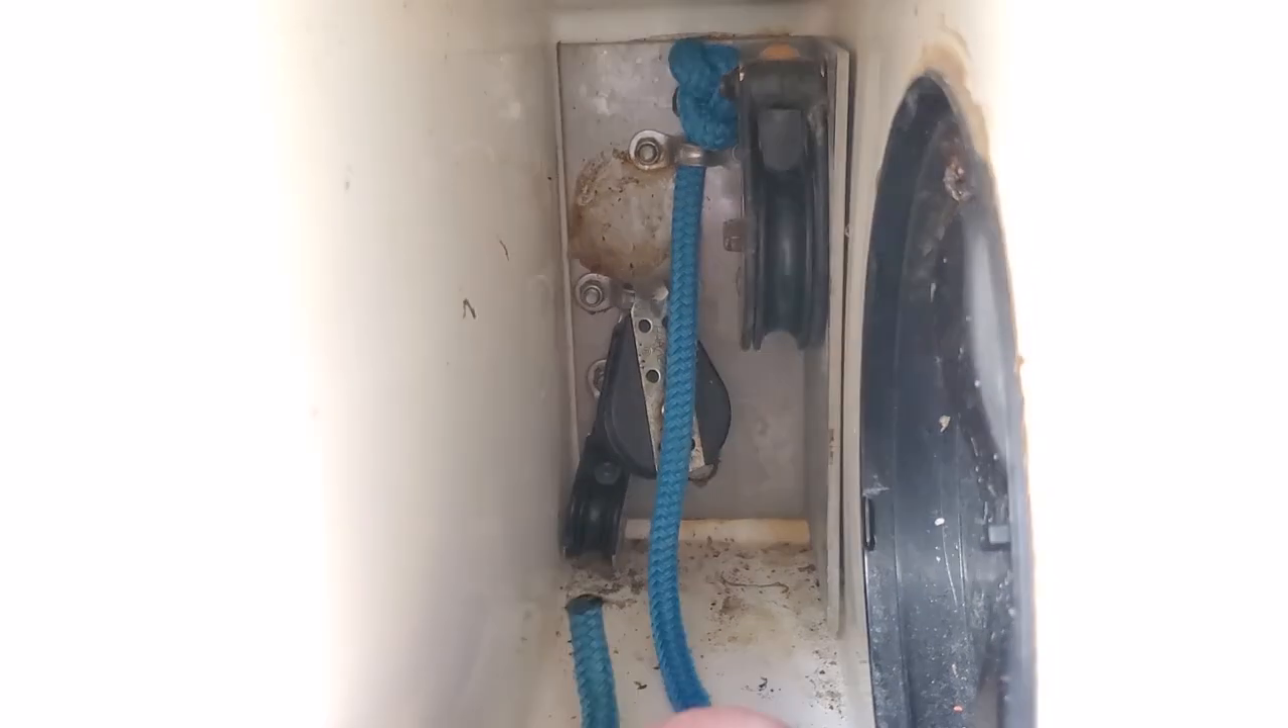And there we have a stopper knot stopping one end of the rope.